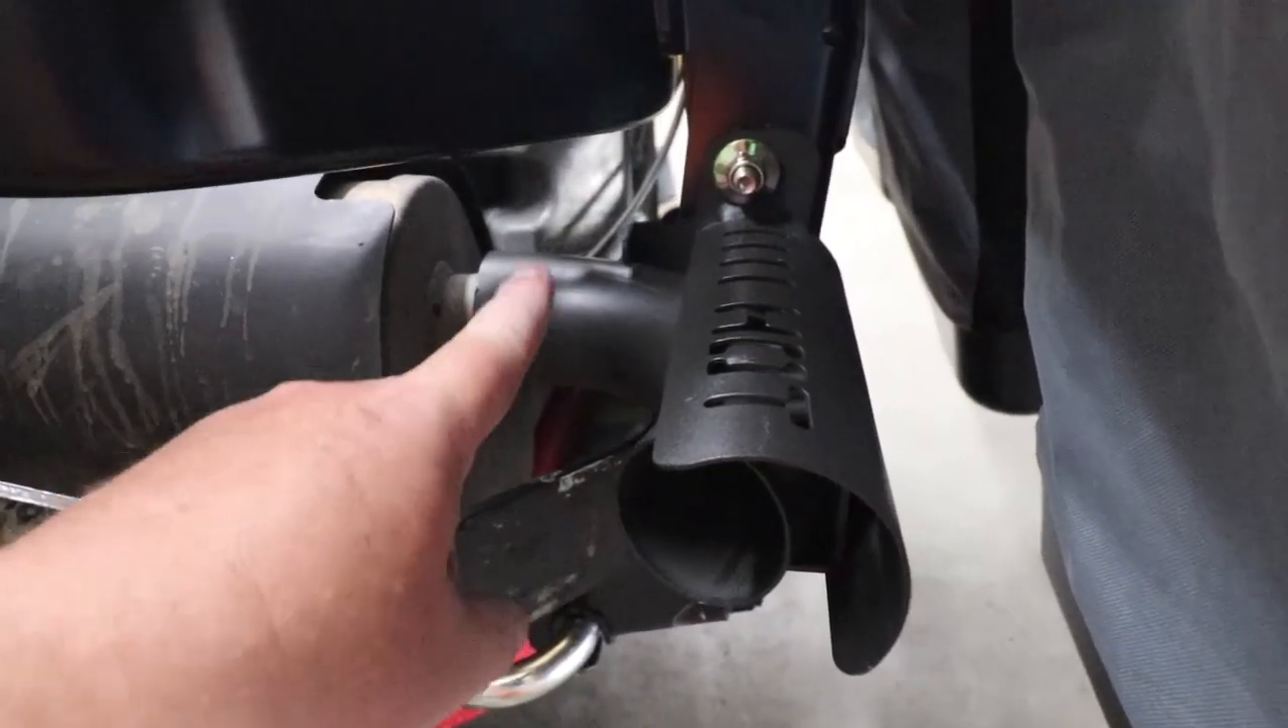Now we've got the muffler deflector on.